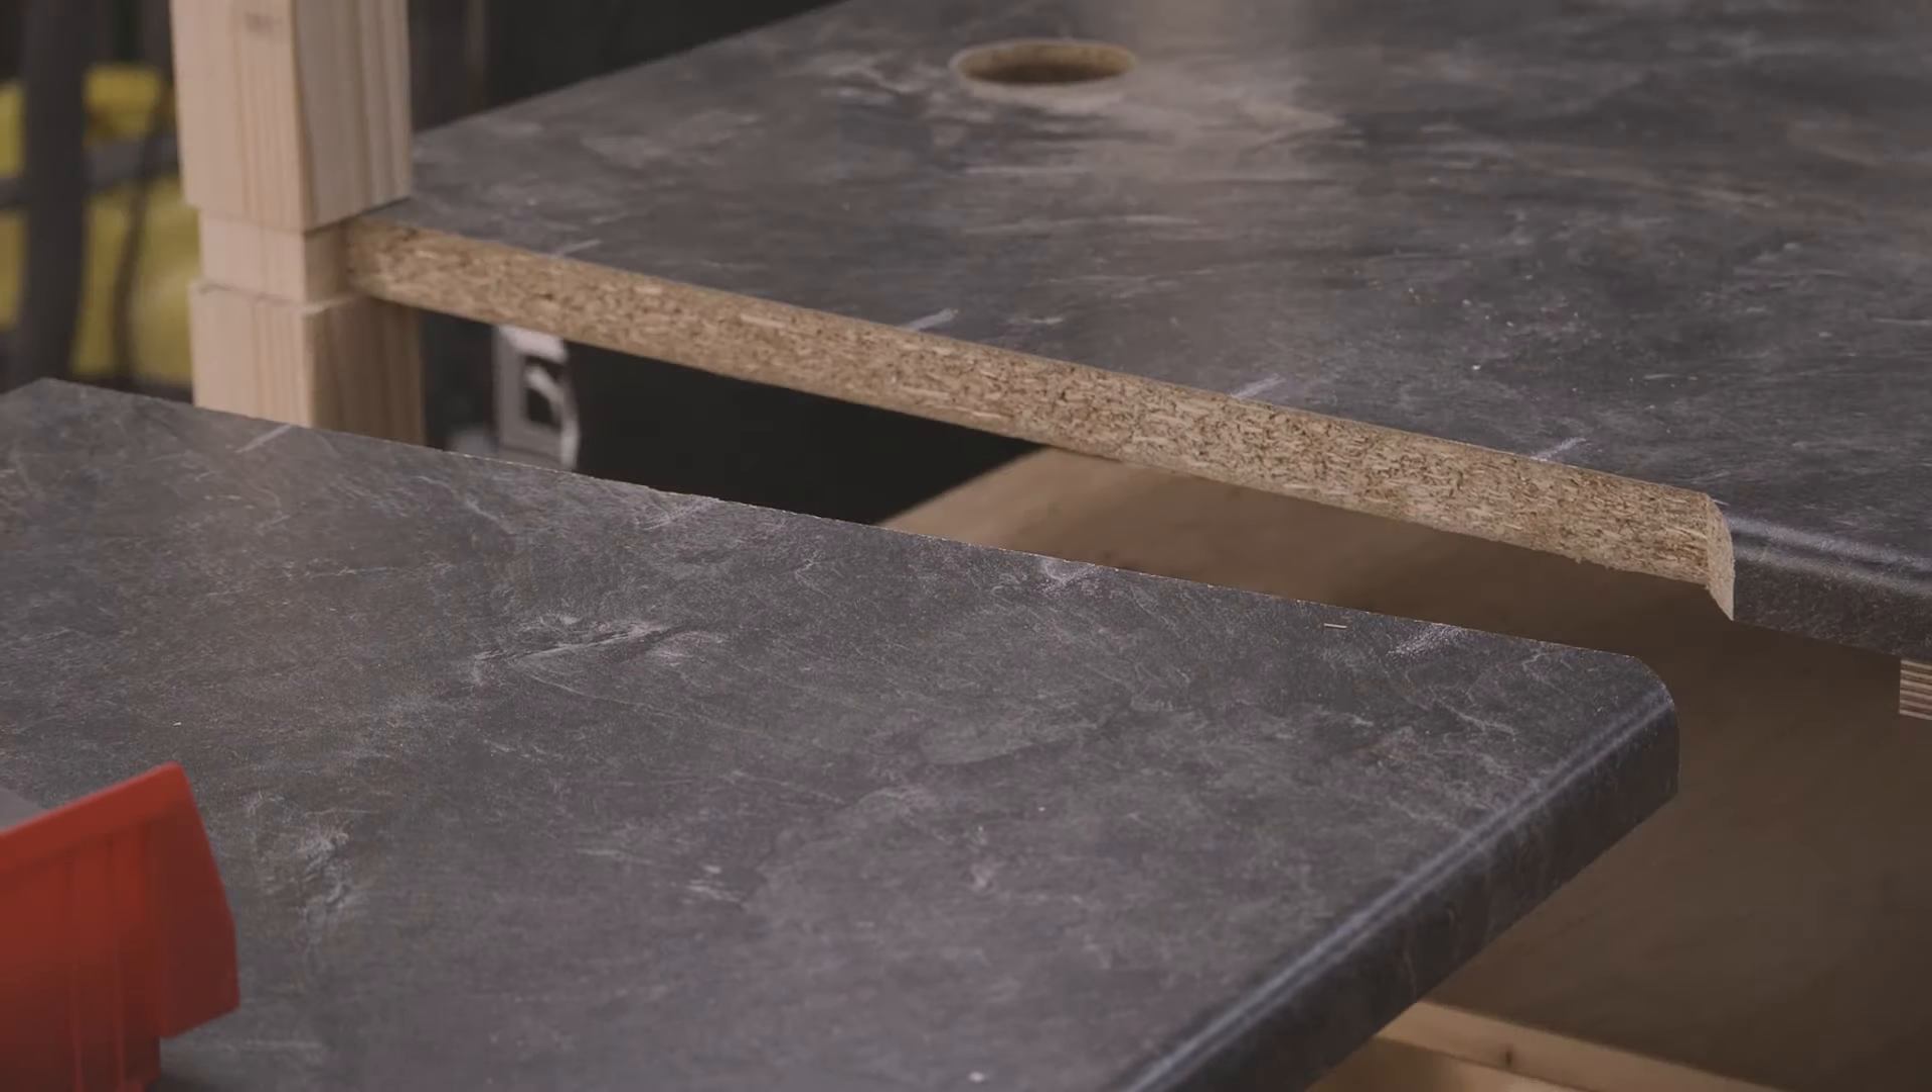Die Arbeitsplatten sind noch immer nicht miteinander verbunden.